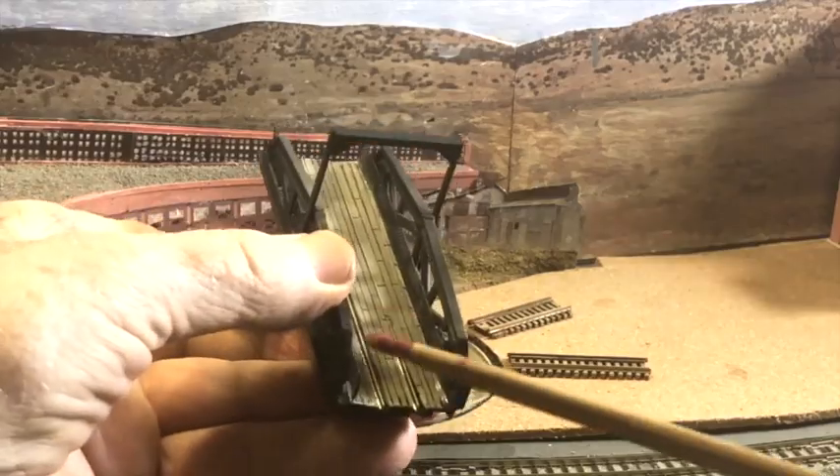Here you can see that I have installed the planking on the deck of the turntable bridge.